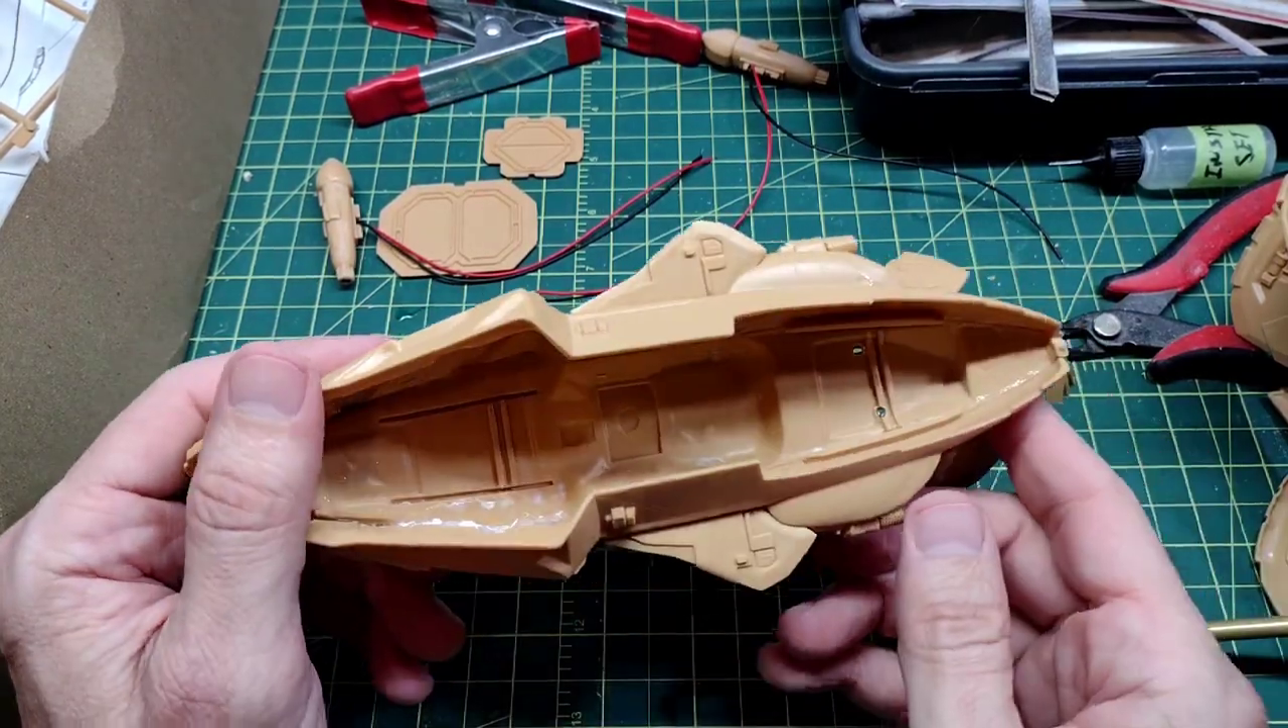As you can see here I've got the top part of our torpedo all put together.